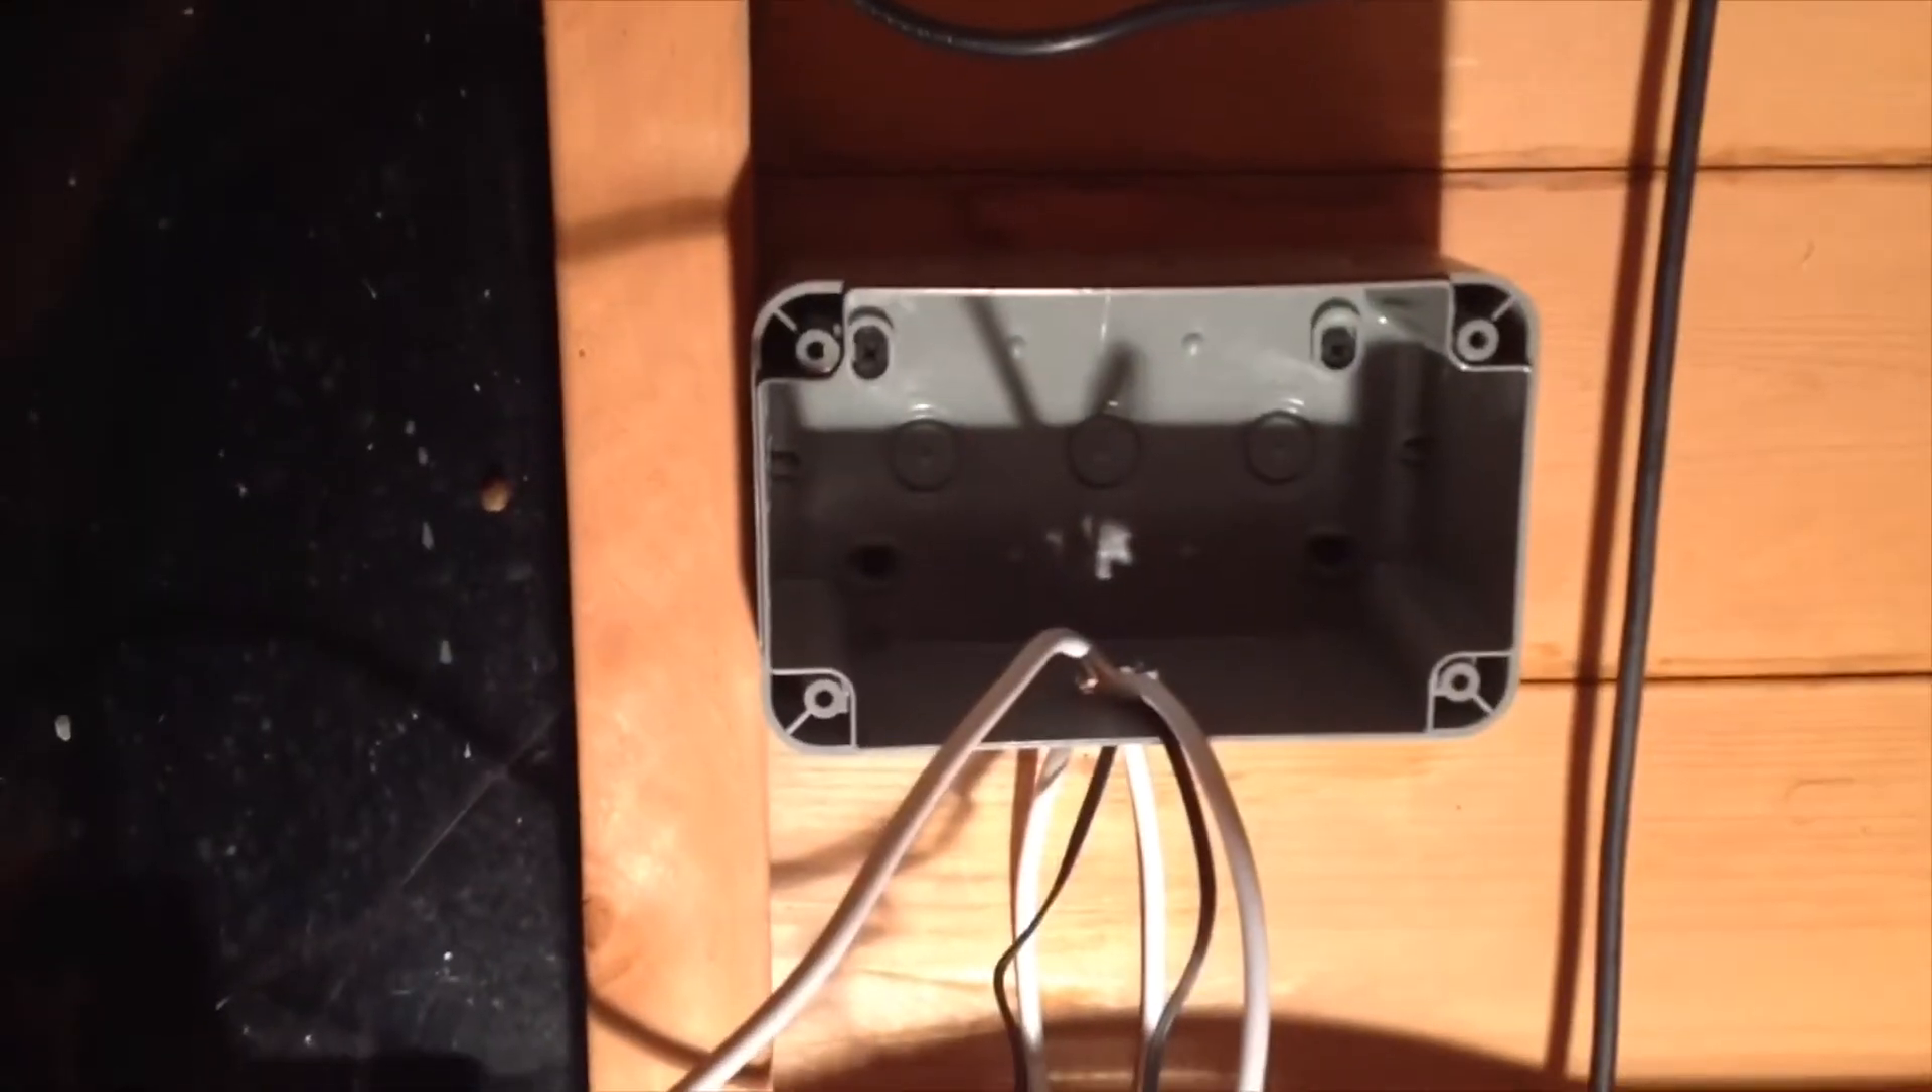The box is on the wall.